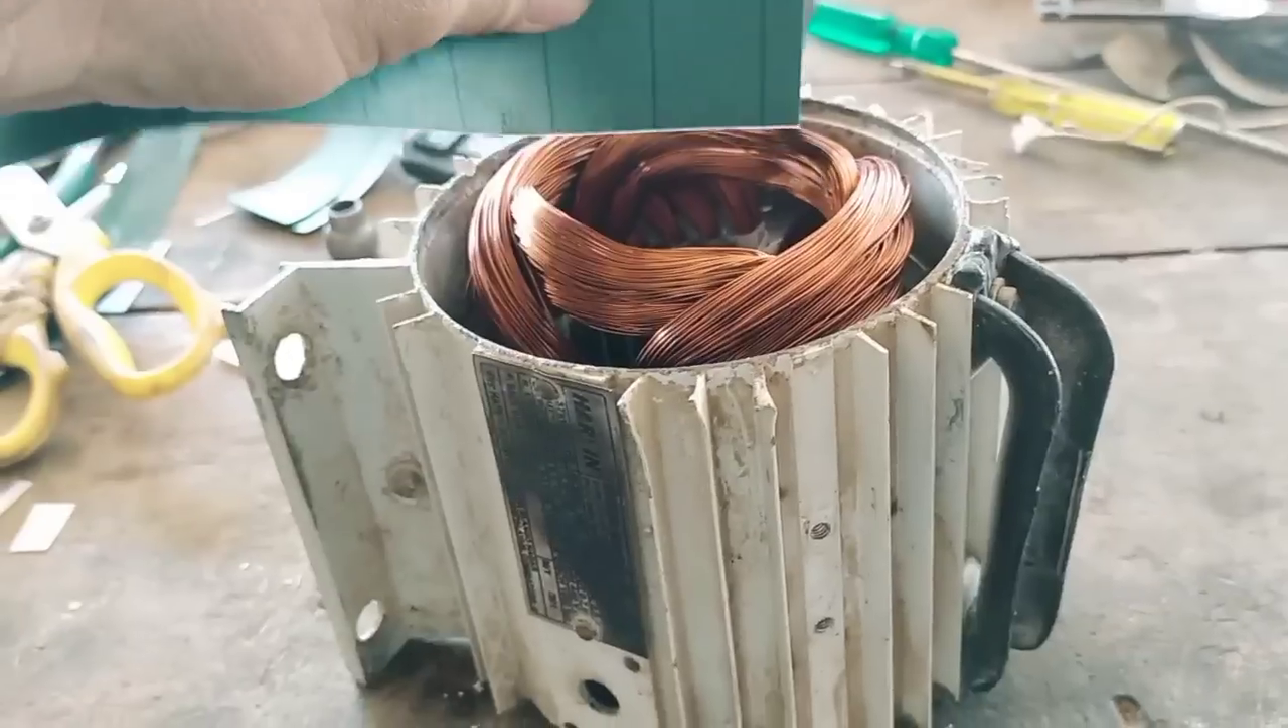یہ دوسری موٹر ہے اس میں کوئلیں سیٹ کر رکھی ہیں۔